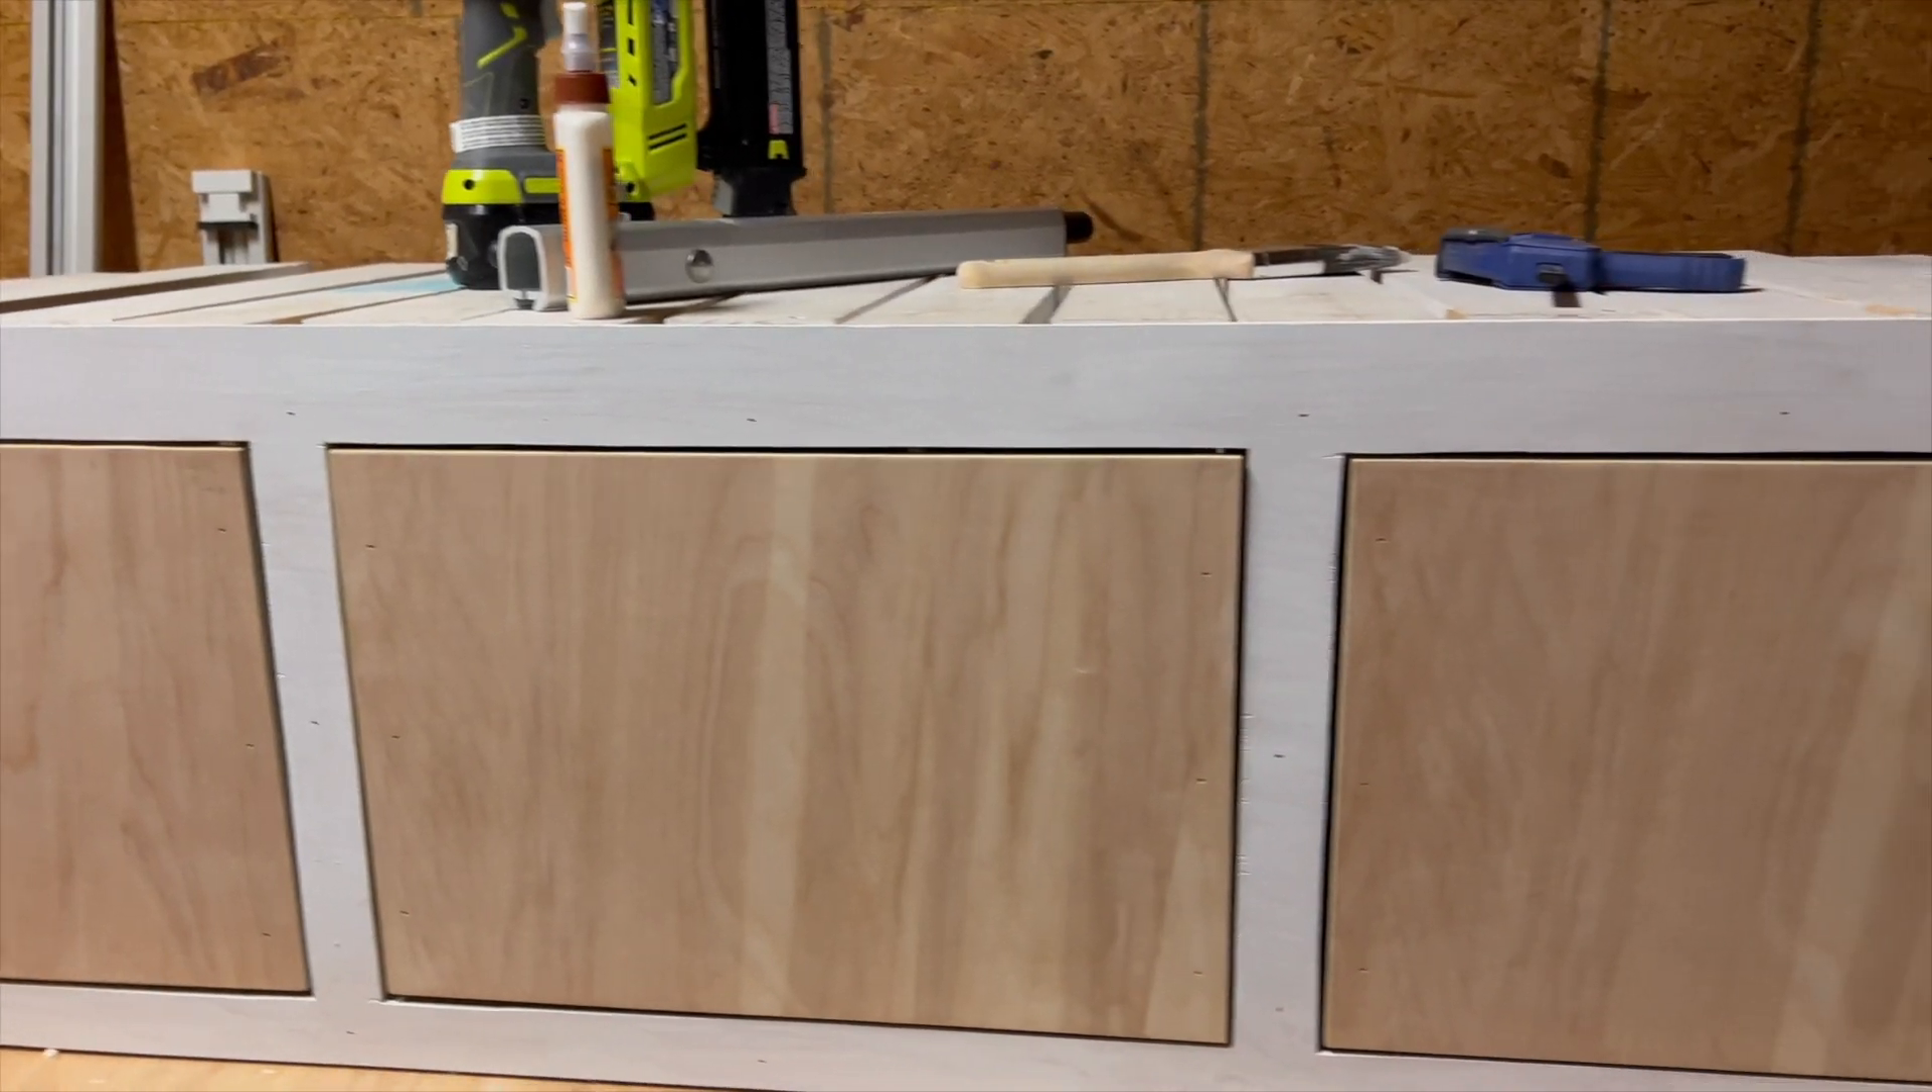We got all of our faces attached to our drawers.